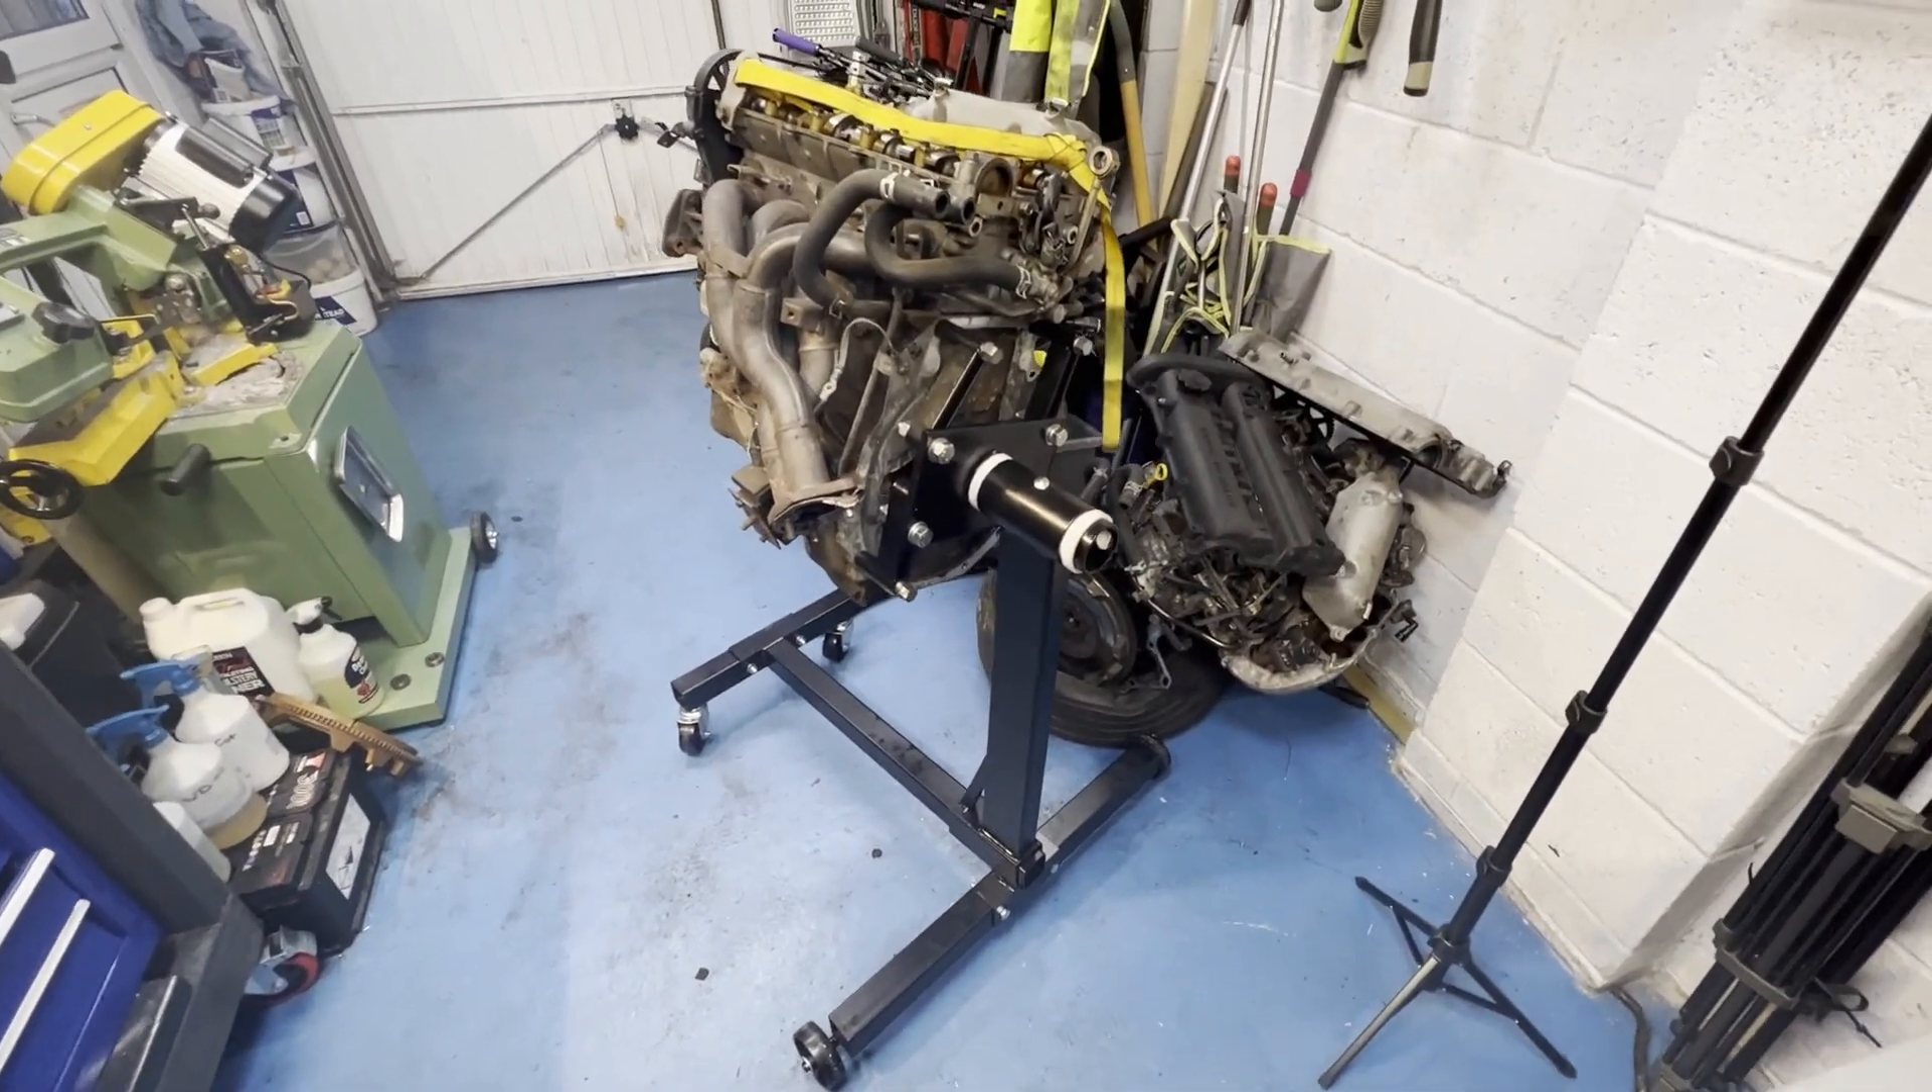So there we go i've got the engine up on the stand now.